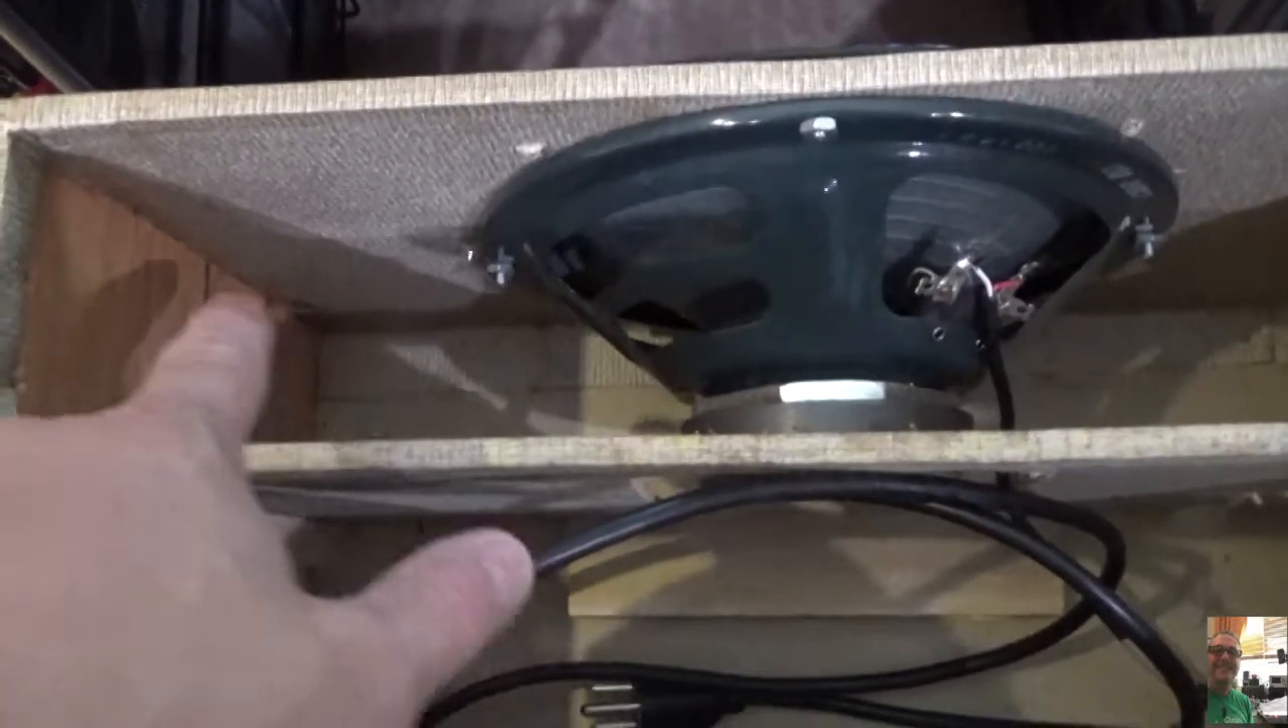I've got our speaker mounted. I've got a baffle.